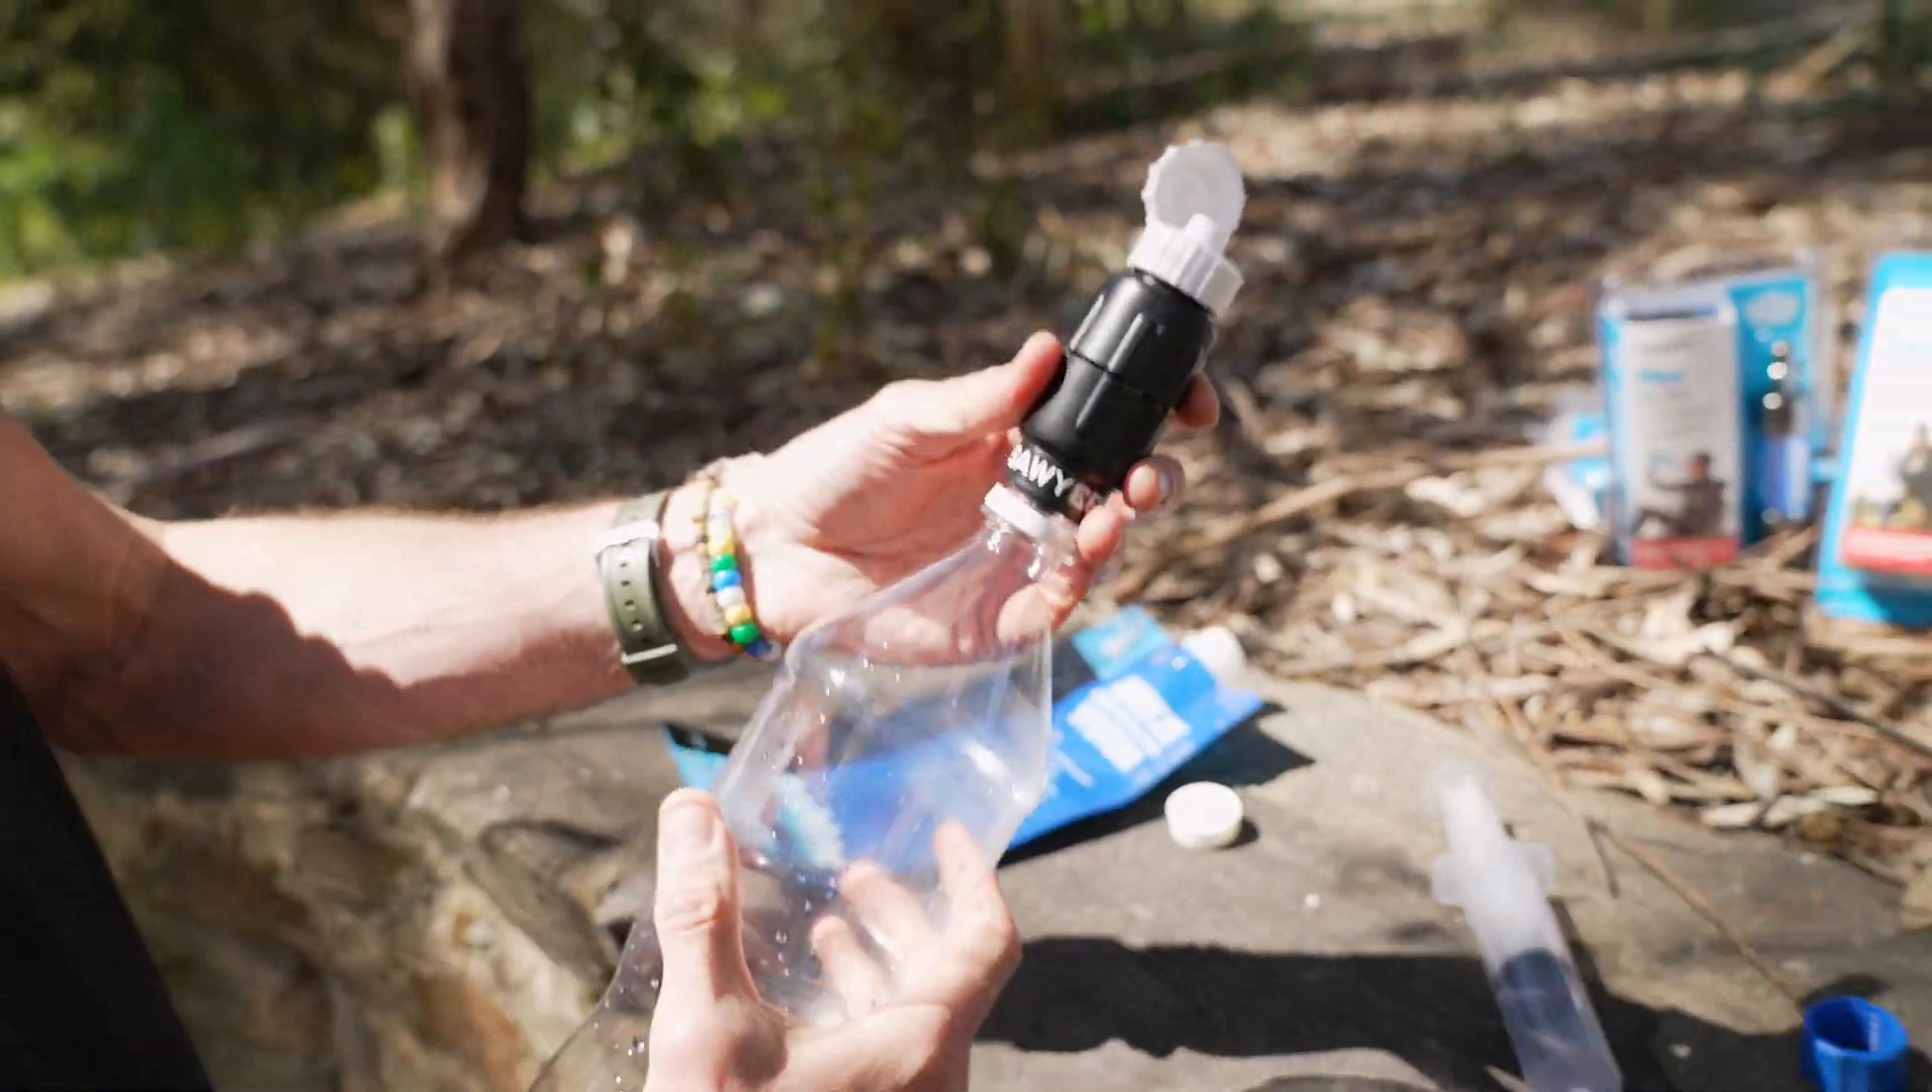And I've now got a bottle with a filter on top that I can sip straight out of.